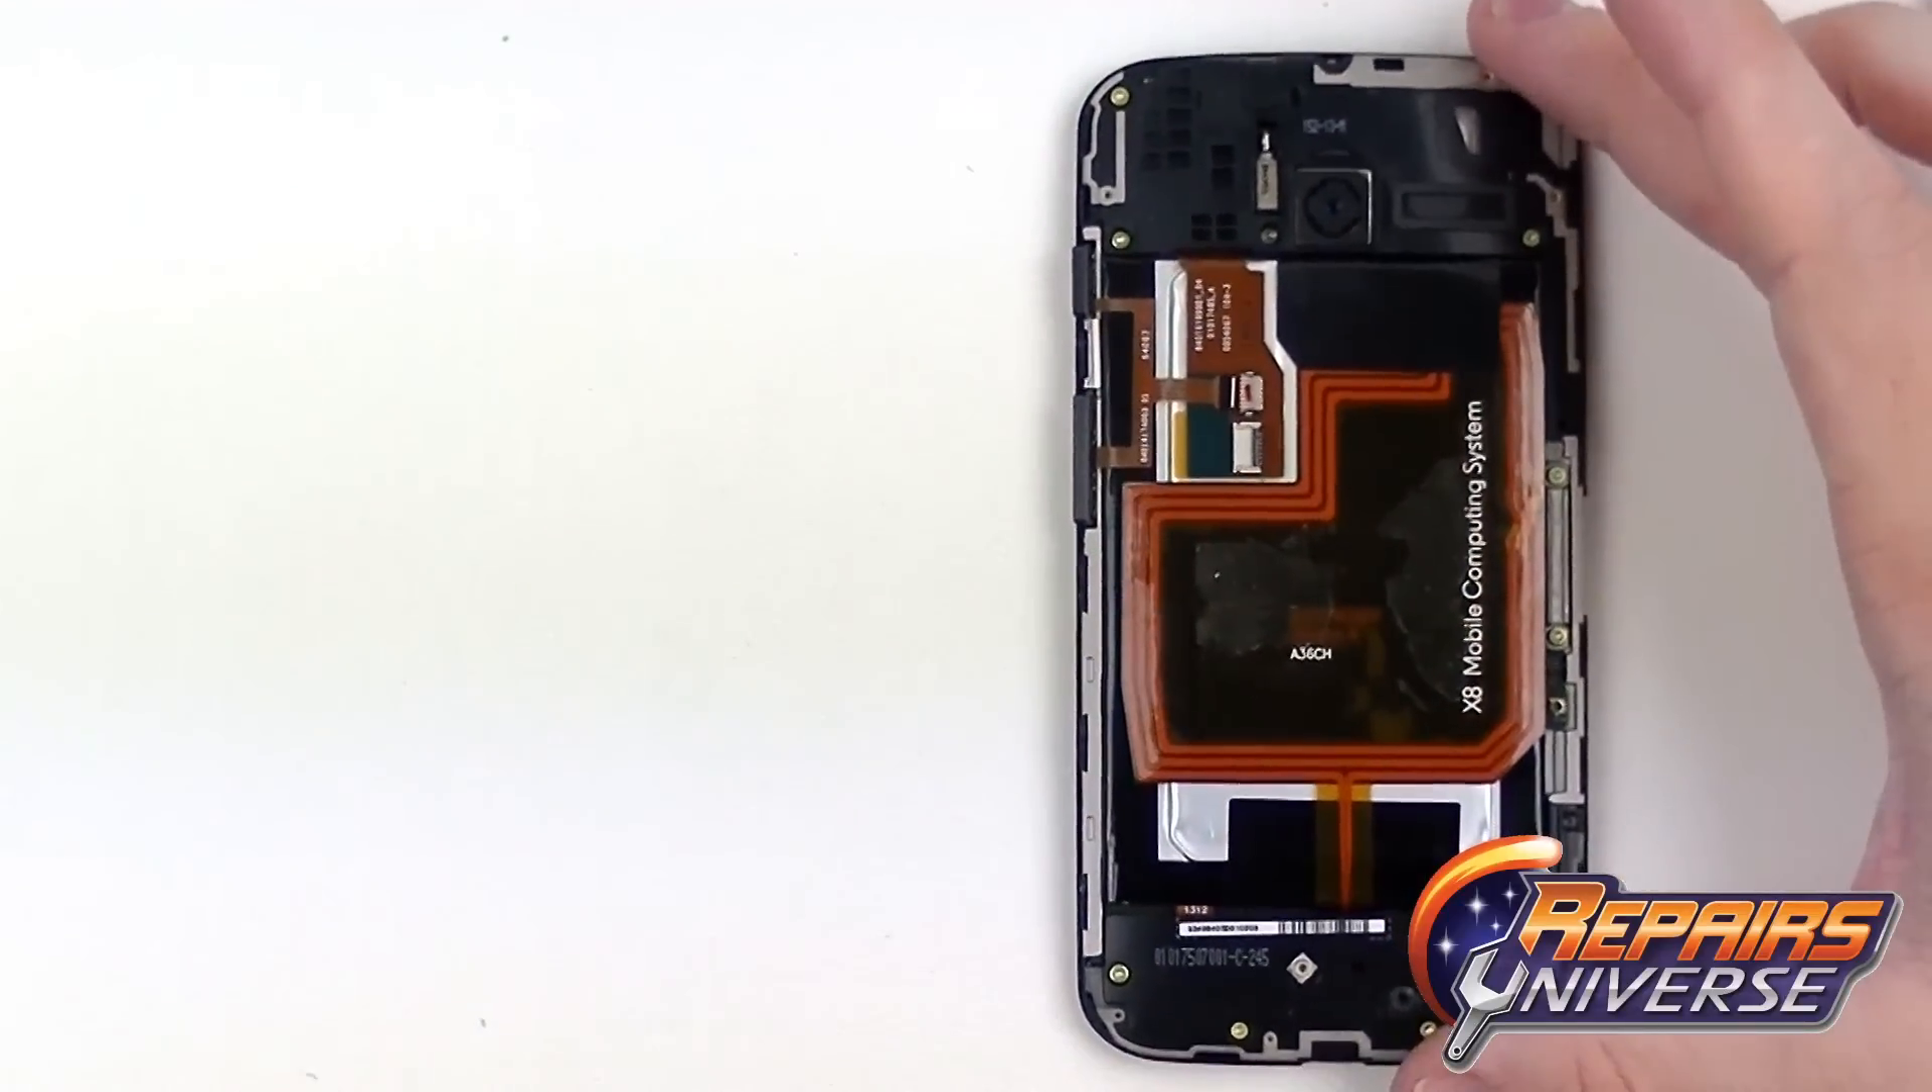There's your back cover fully removed.